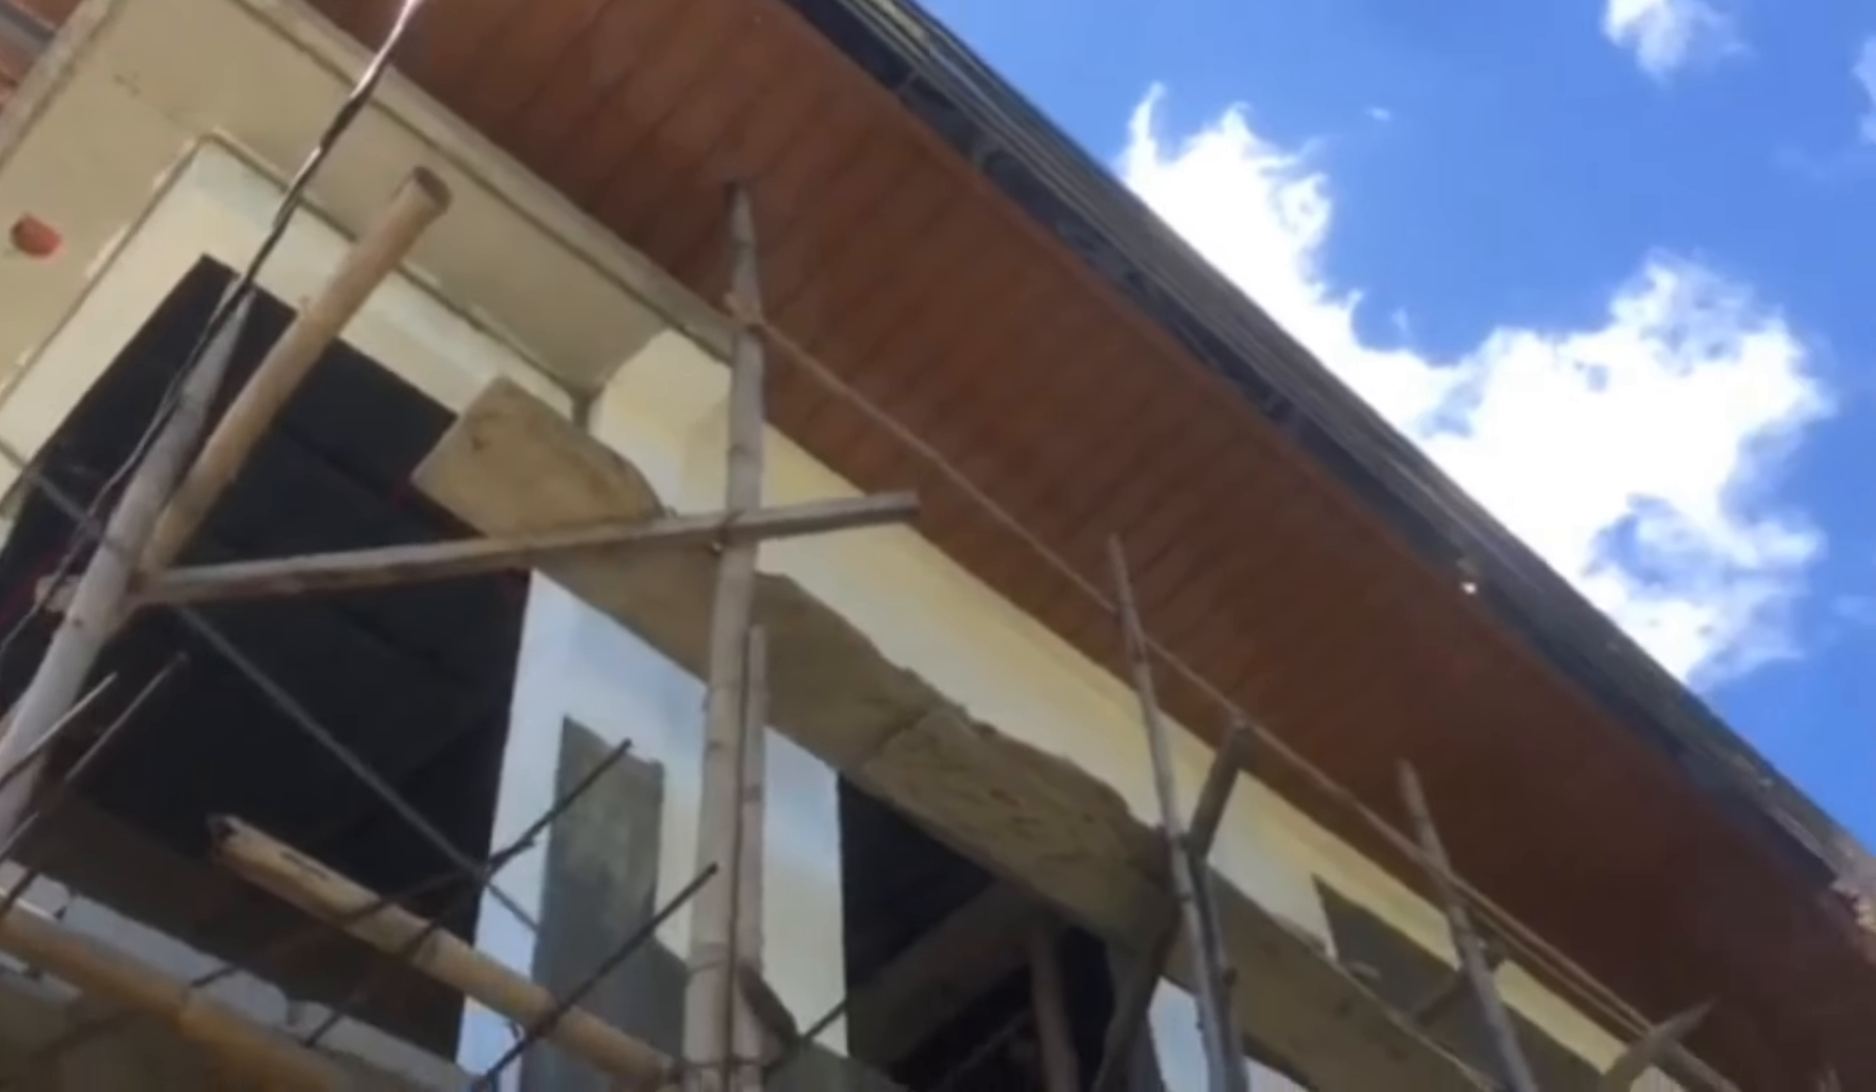So wala pa nga palang bintana na nakakabit dito sa bandang taas guys.